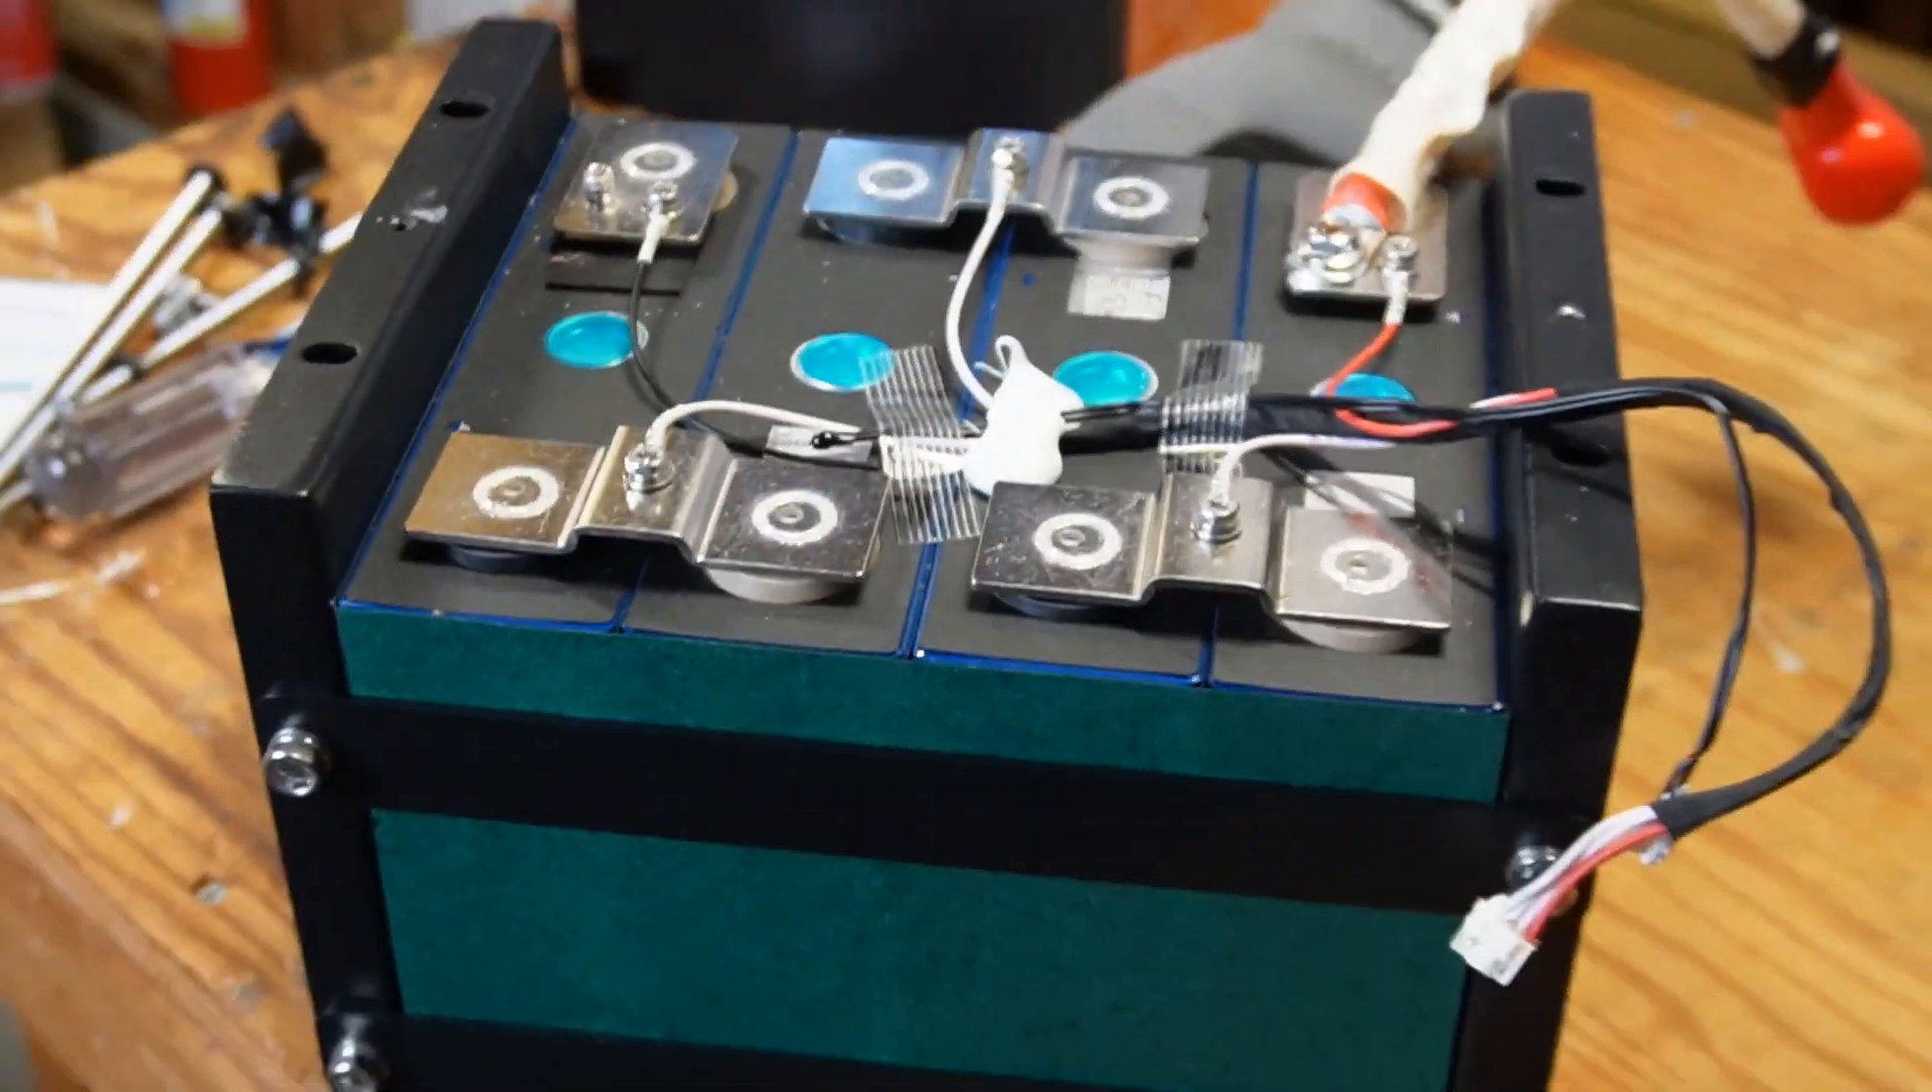All right, I got the pack out of the case.